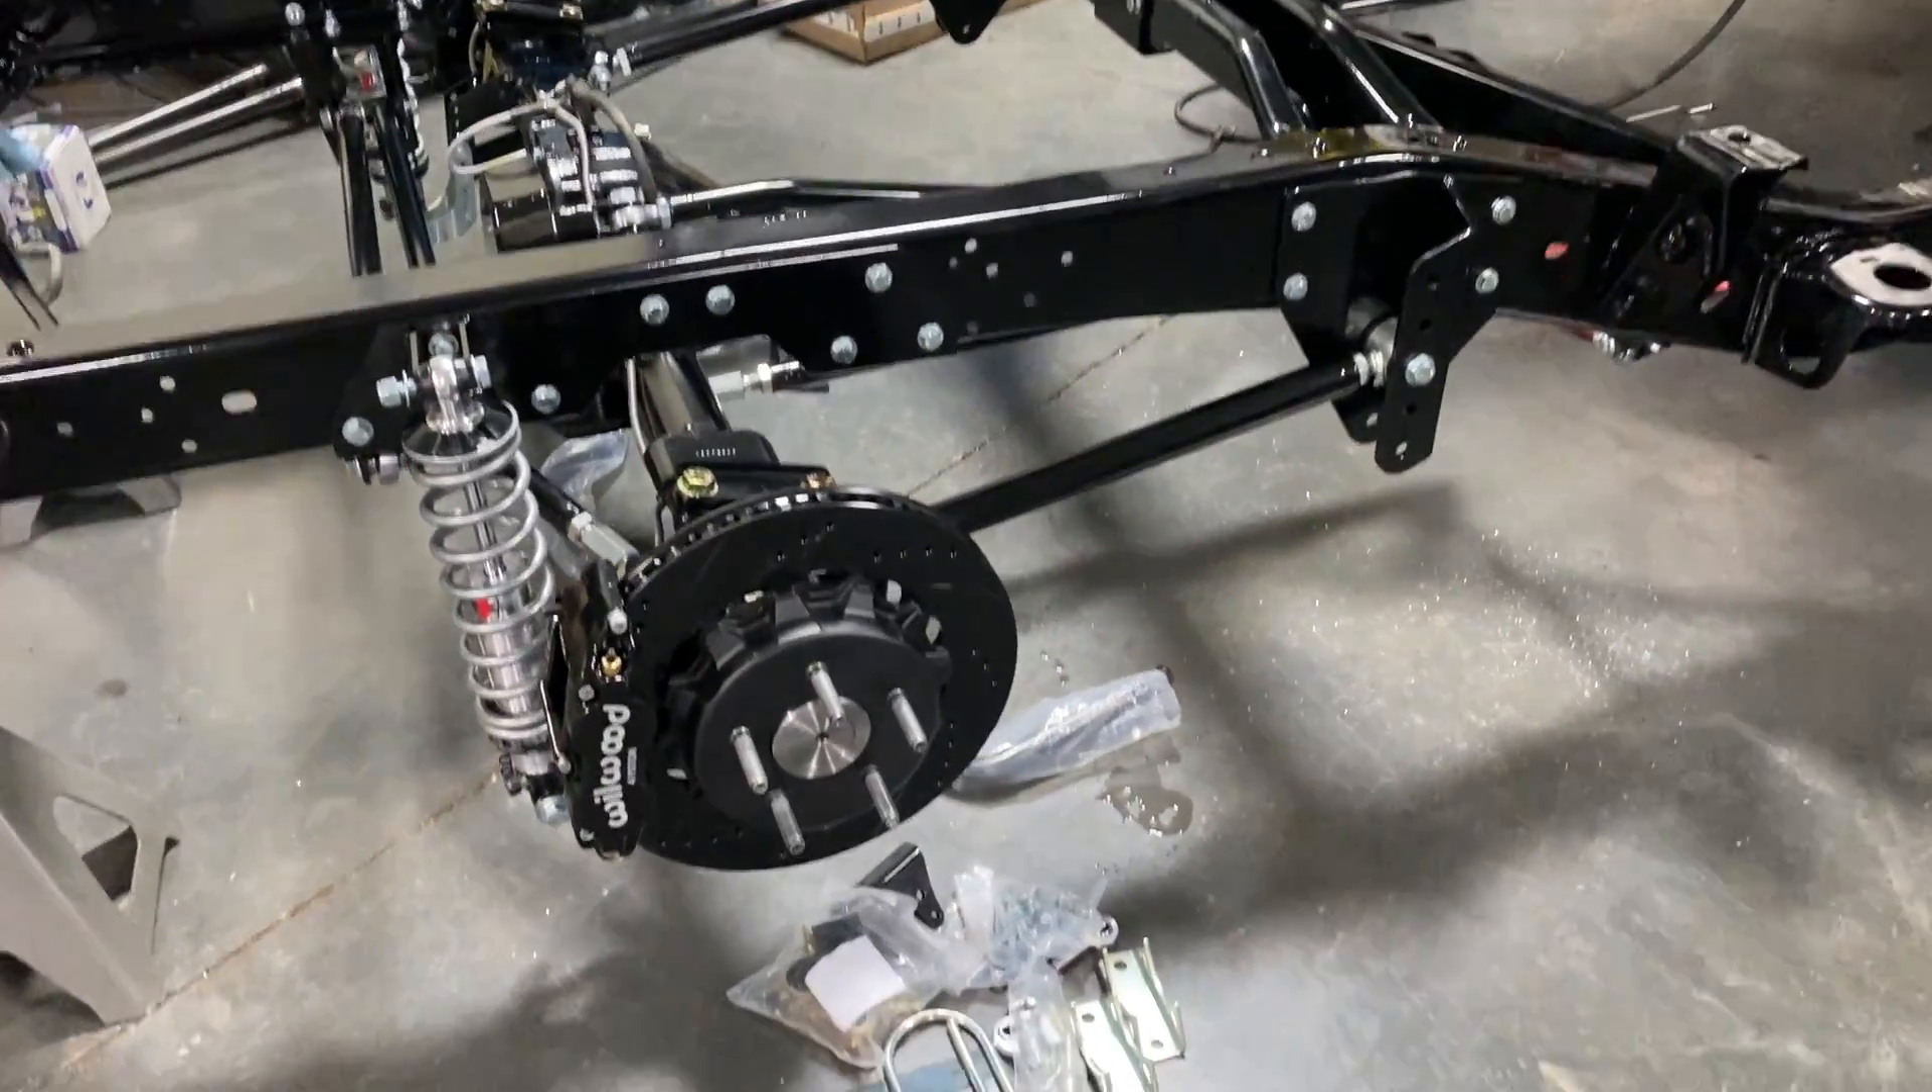We got most of the rear end mocked up right now.